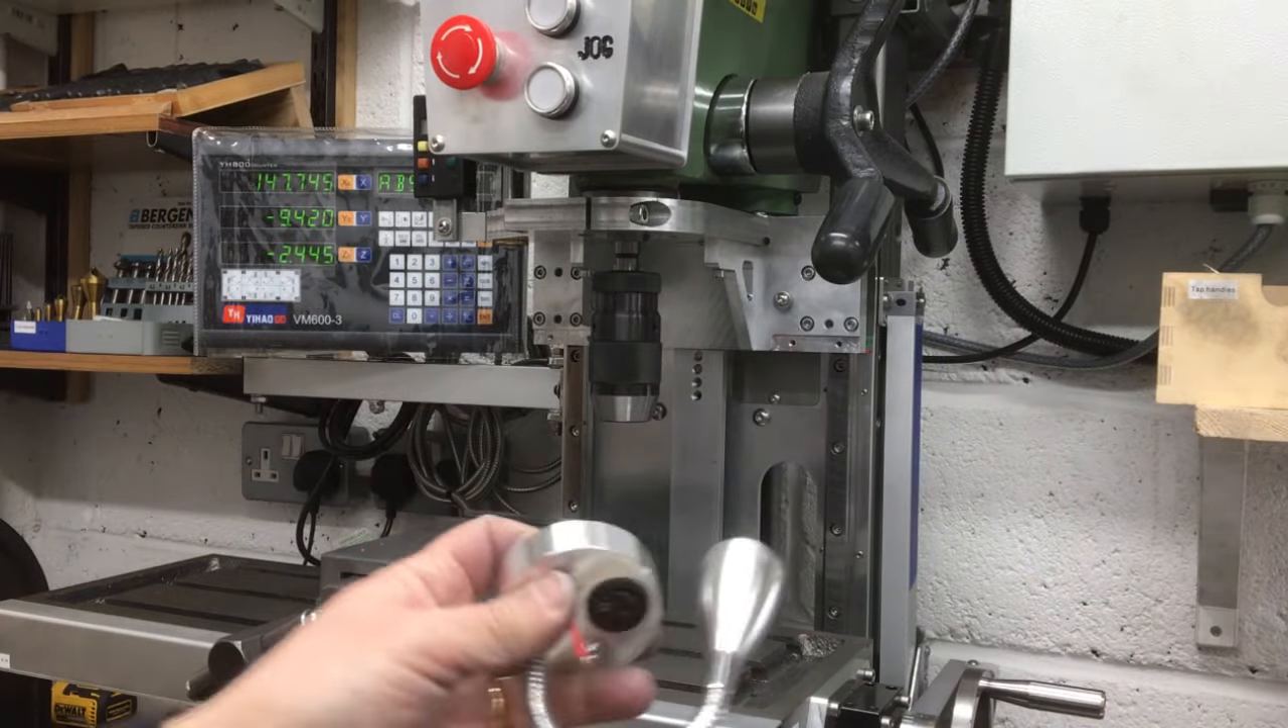I've also had these a little while now and these are the little lights and still got to put those in.